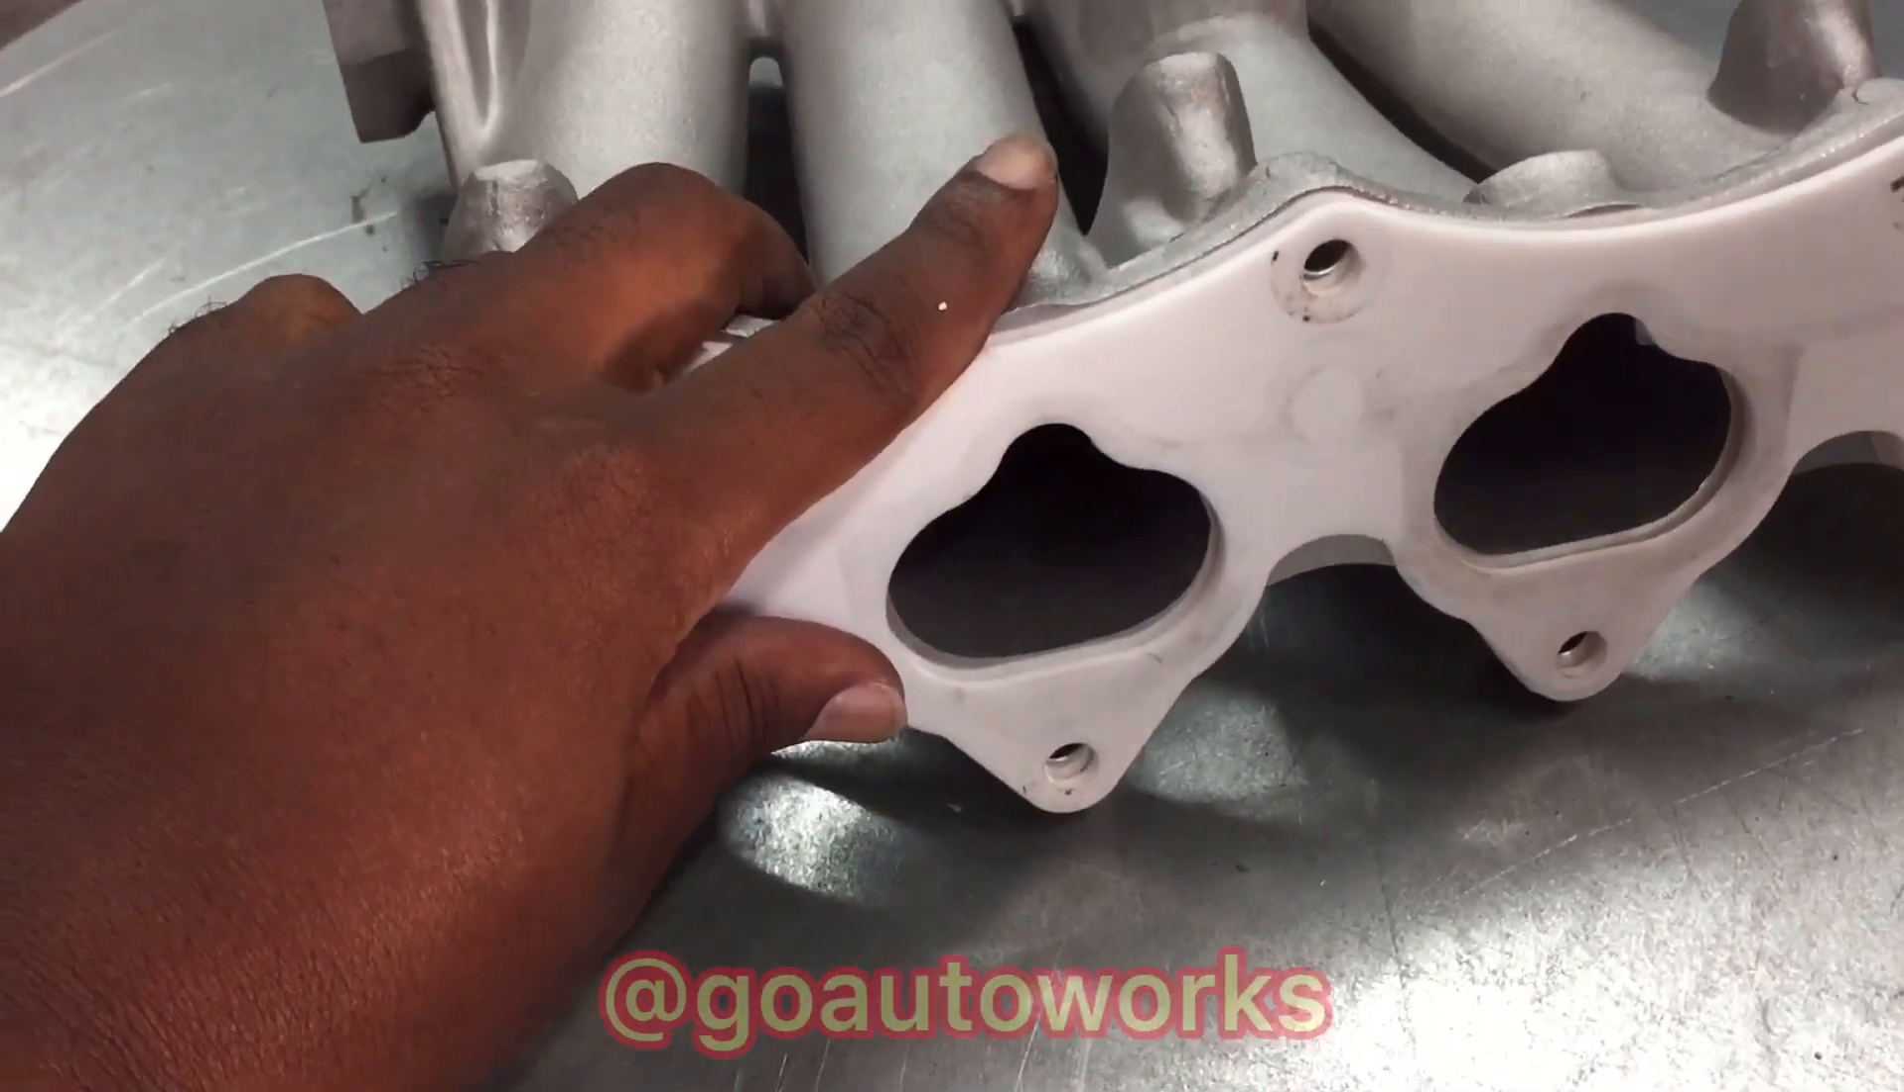I'm using the Golden Eagle intake manifold gasket, which all lines up perfectly fine on here, like I was saying.